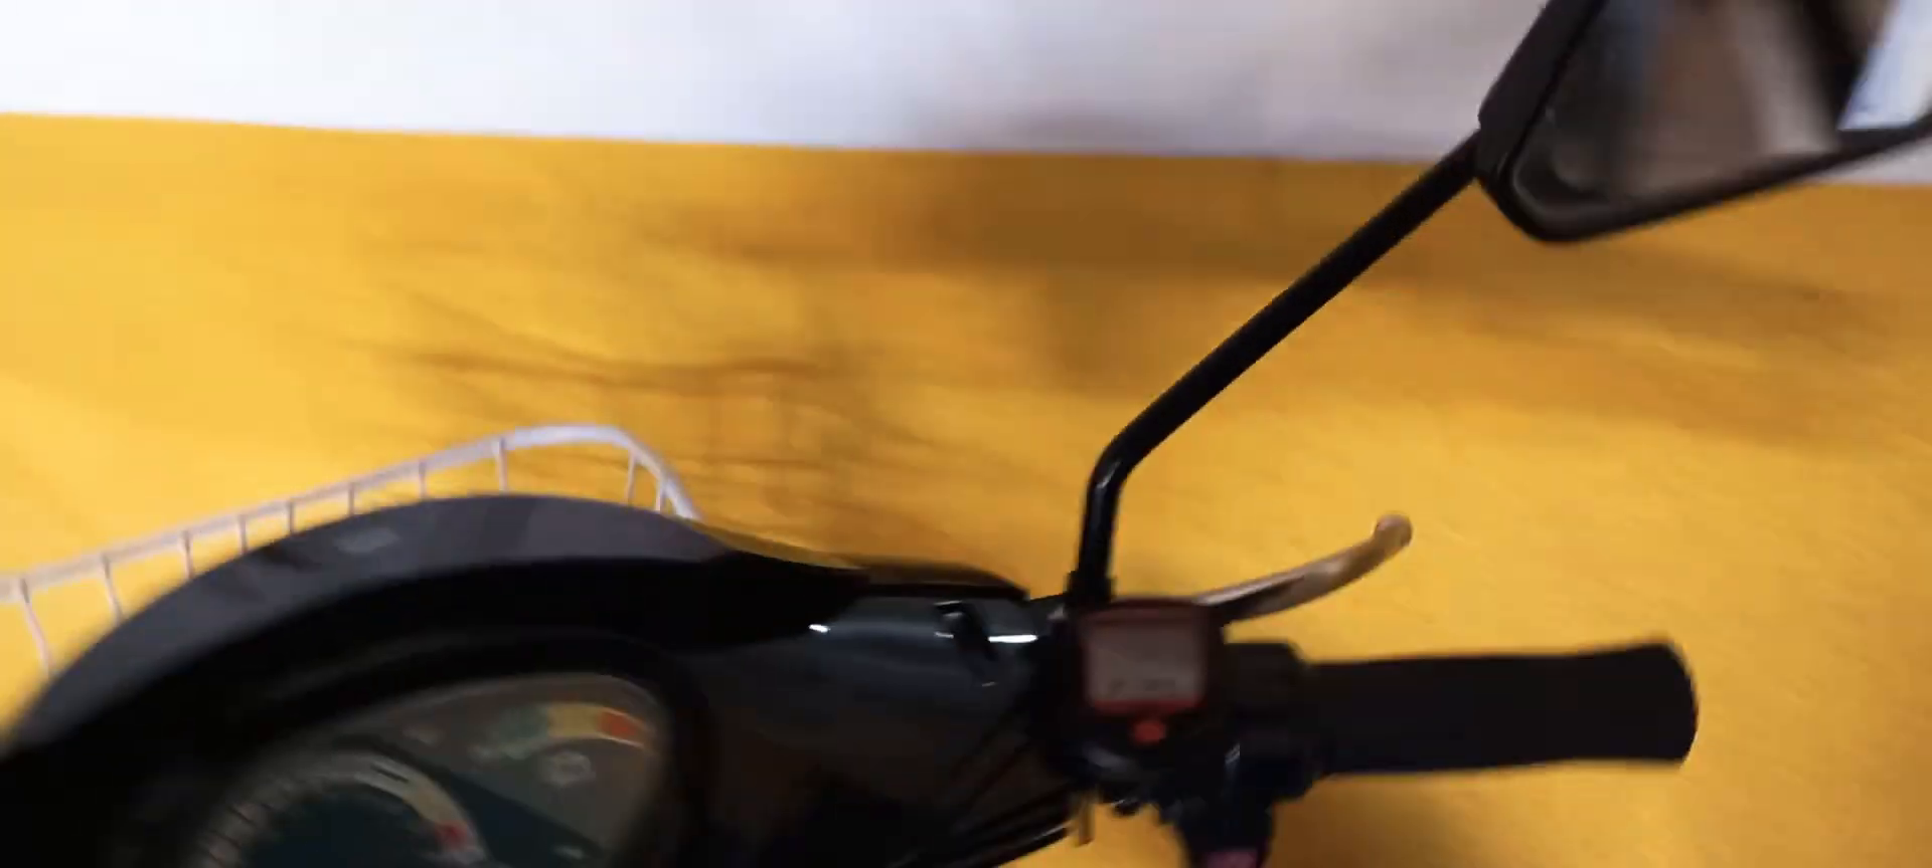Espelhinho de moto. Colocado, ó. Instalado, pessoal.